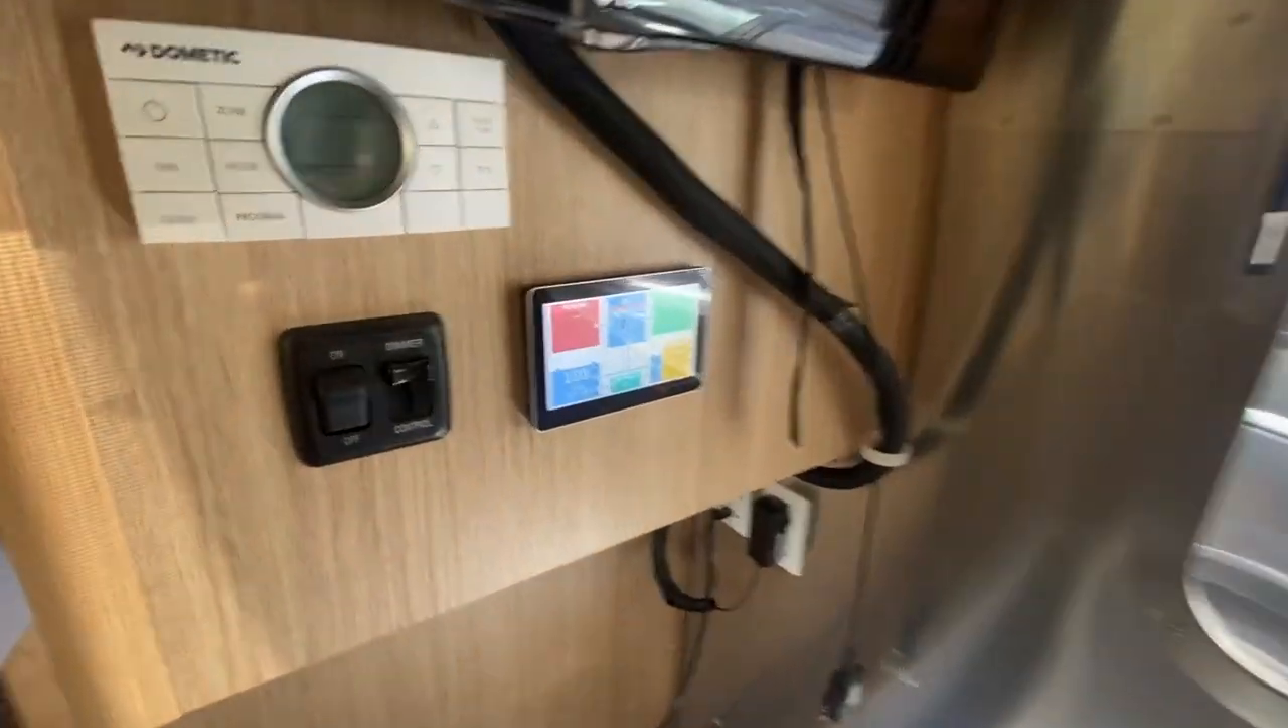Uh then we got the servo display mounted here.